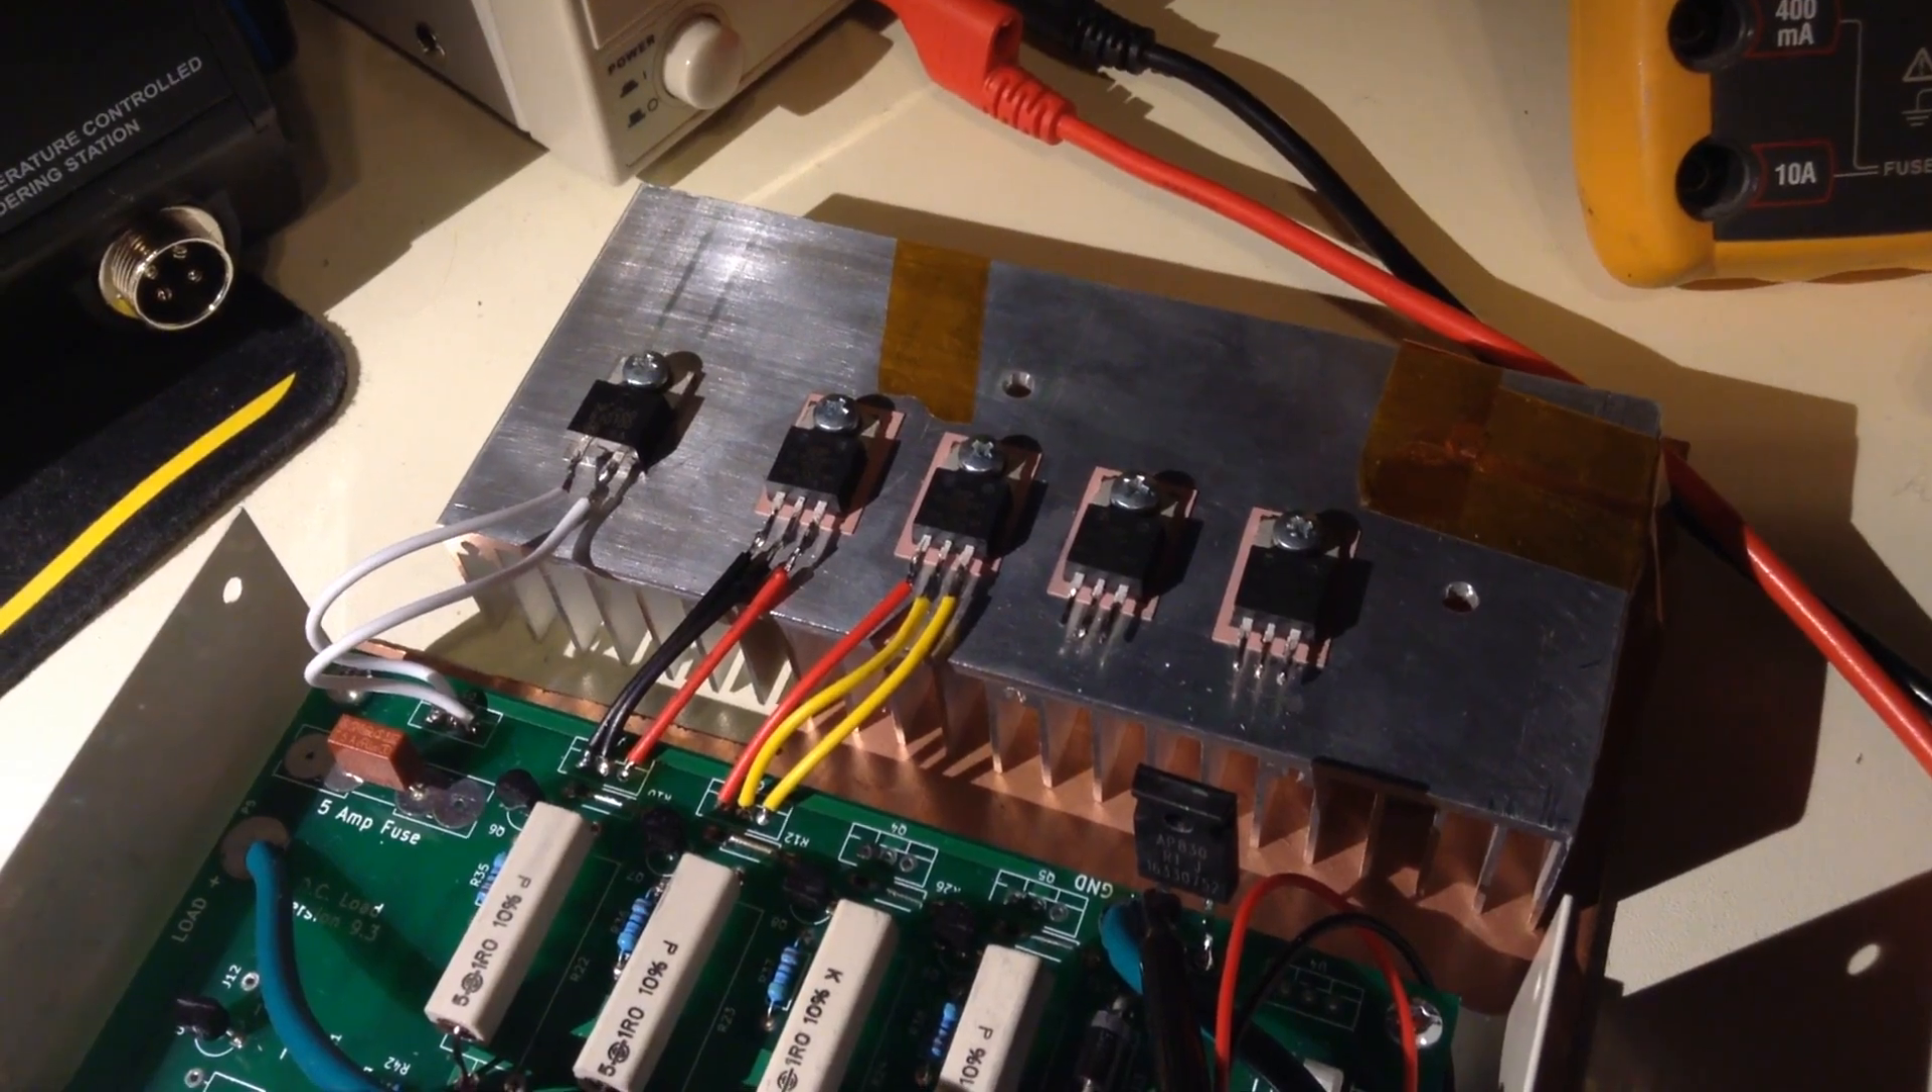As you can see, I have mounted up a heatsink for this DC load.